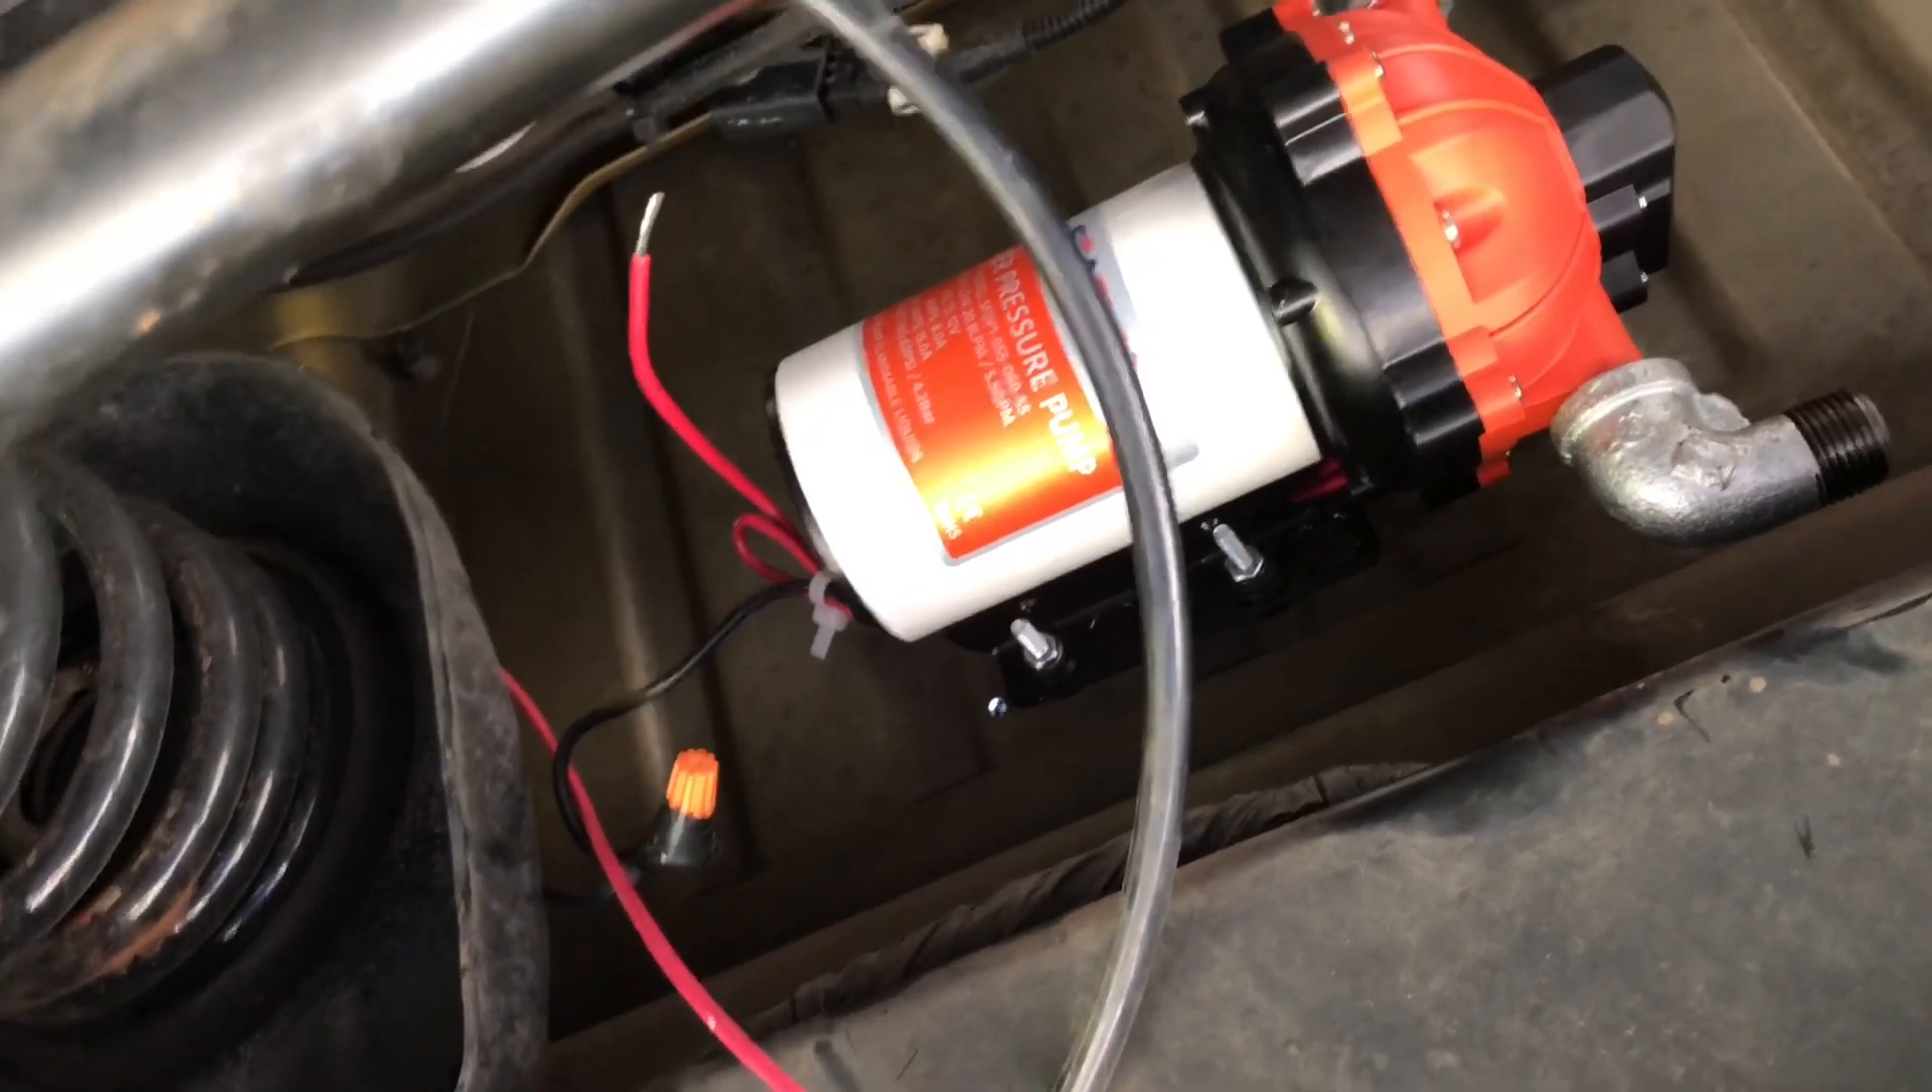So the water pump is up and mounted I've bolted it into the floorboards I'm gonna have to put another probably another washer just to make sure it's securely in place but yeah there's my pump and my connector.